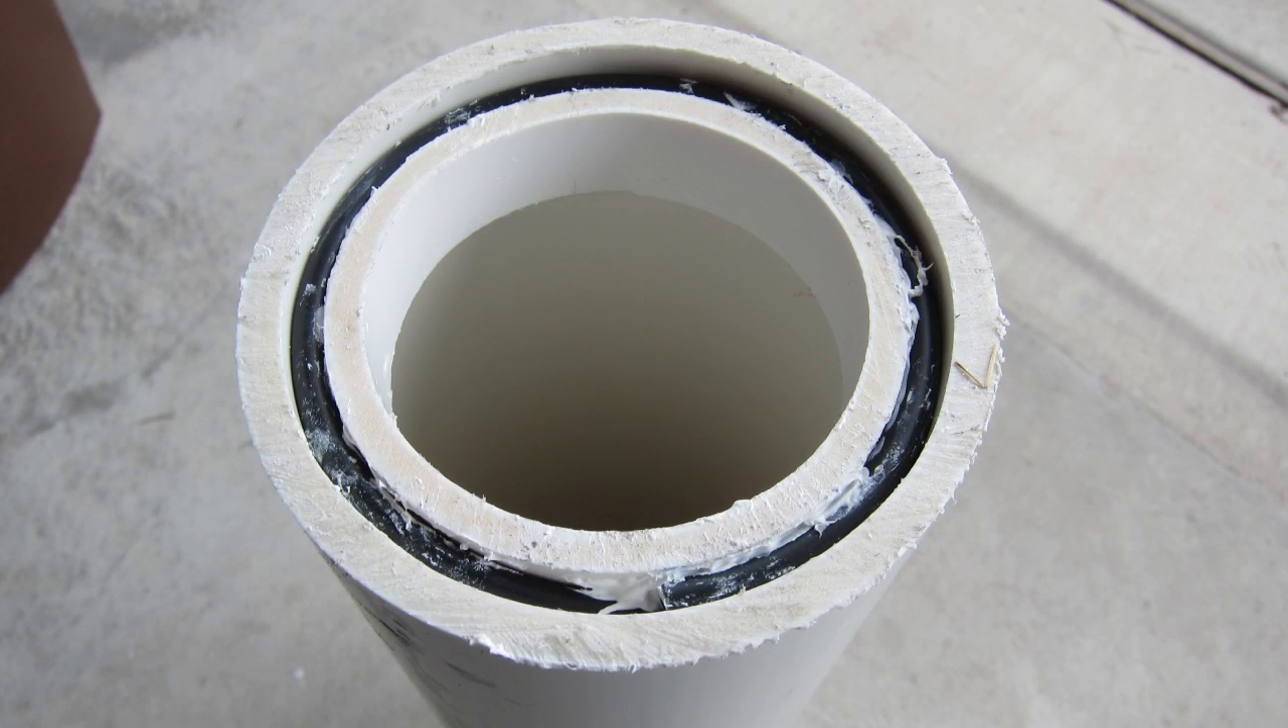So basically, this is a four inch PVC pipe, which I've inserted a three inch piece with some rubber tubing around it to seal it in there, to basically have it step down to a smaller diameter.